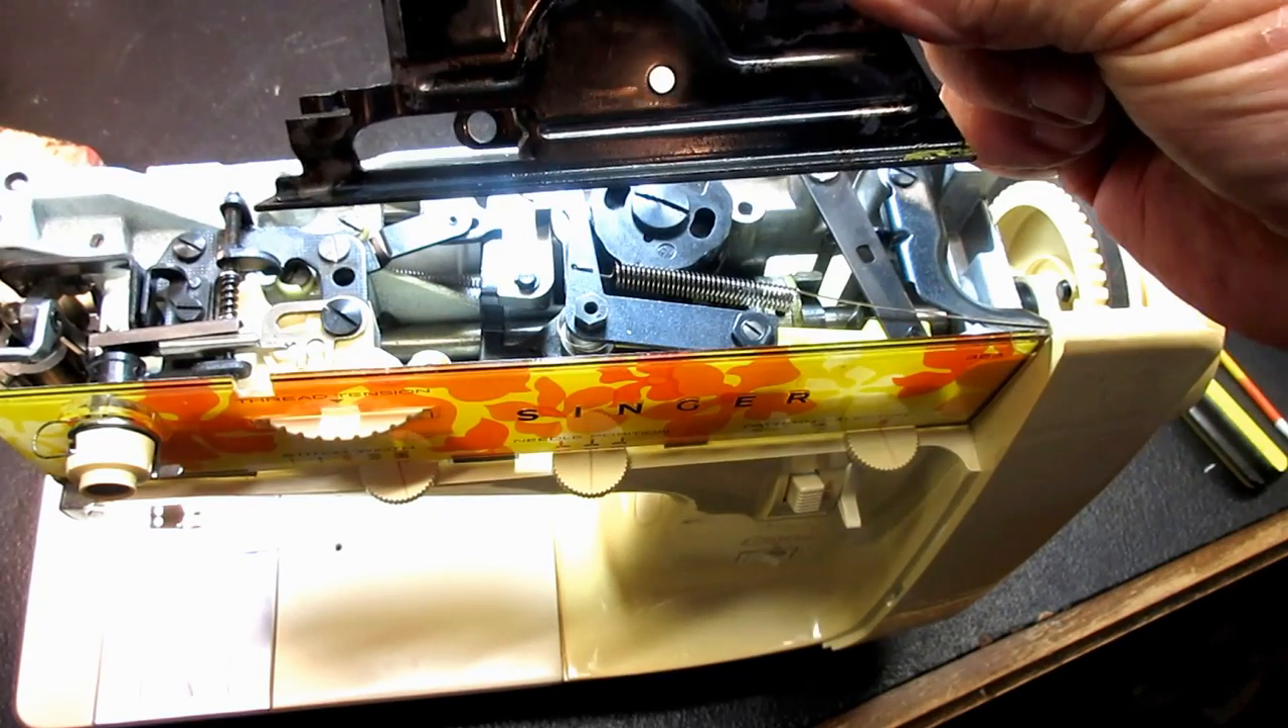But, with the cover off and now the four screws for the bracket out, the bracket just lifts right up.